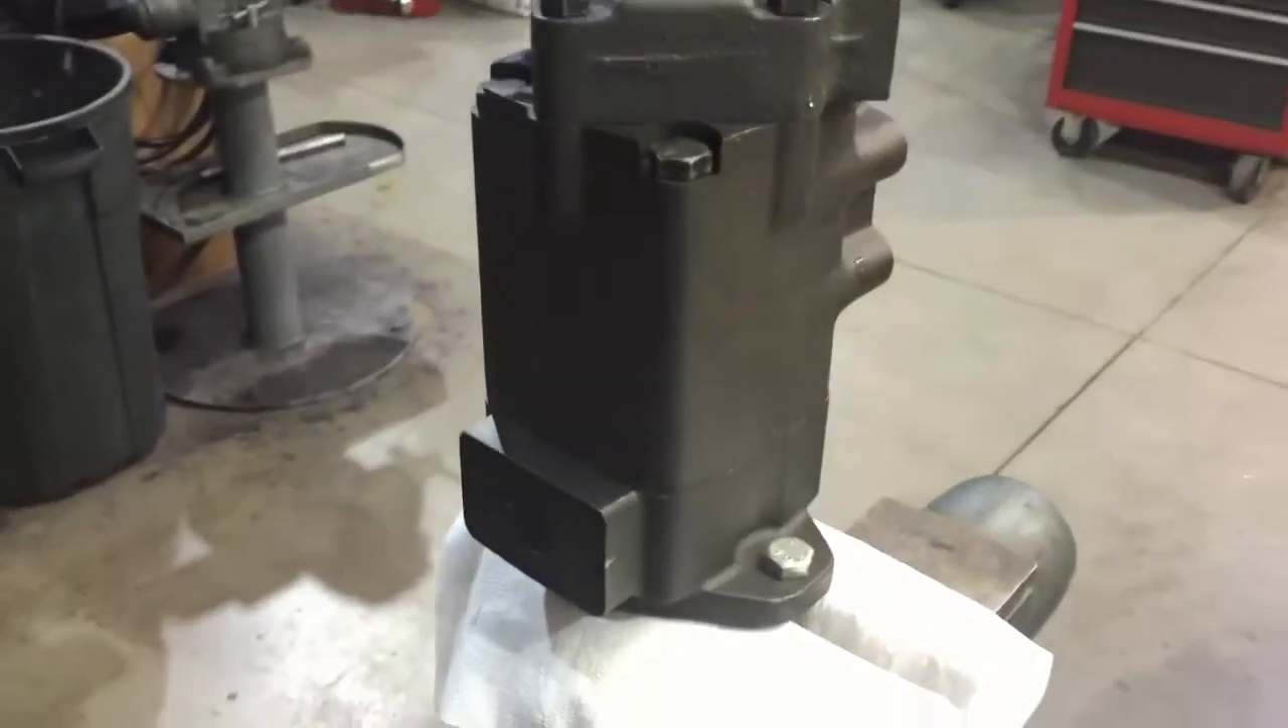And what we also have done here is we've inserted a bolt into one of the mounting holes here so that as you're either tightening up the bolts or loosening them up, it's going to prevent the pump from rotating.